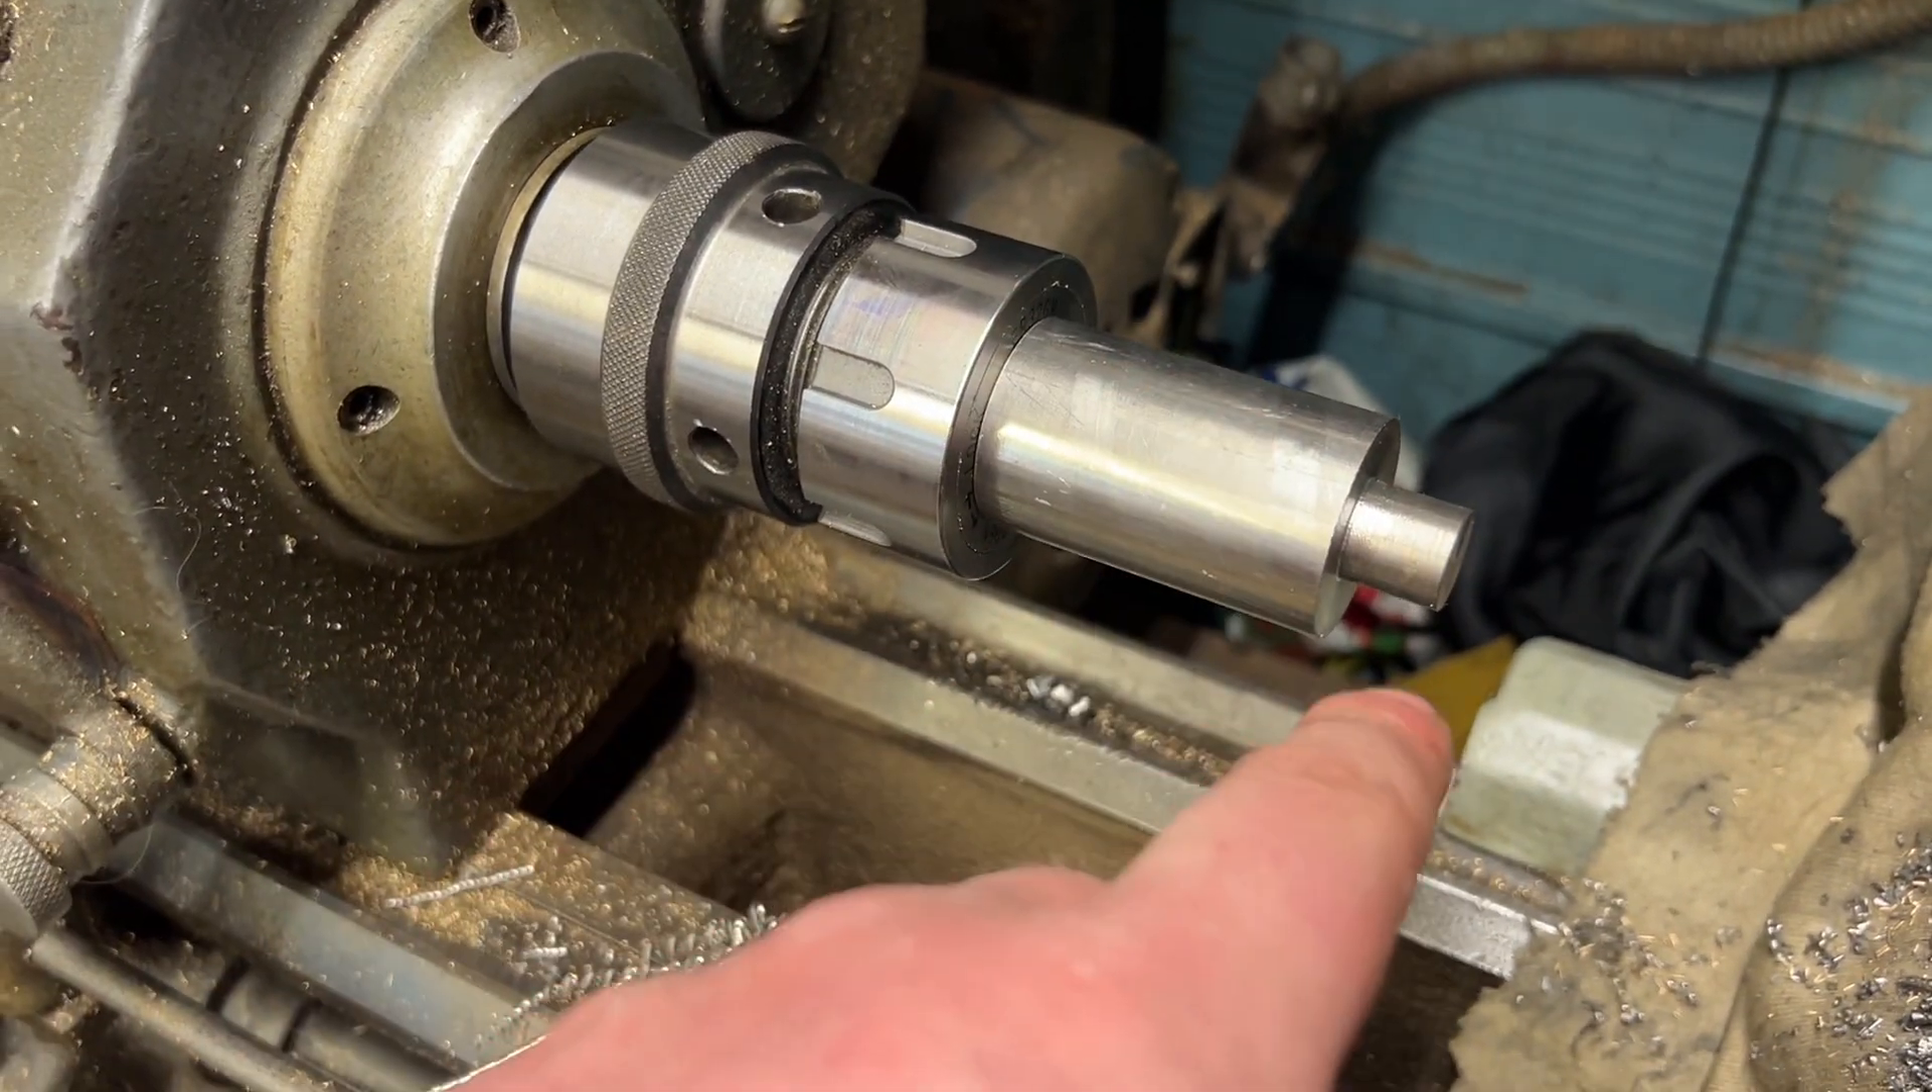We've just mounted up our piece of steel.